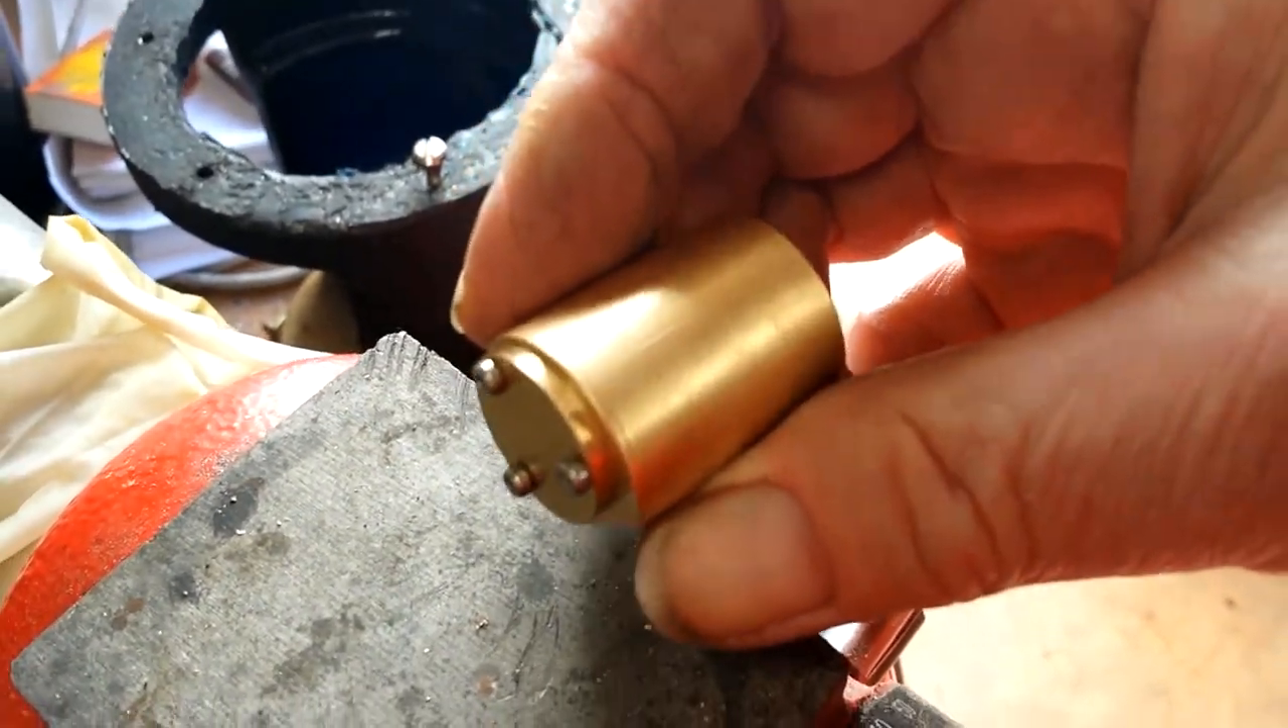So there we are, there's the cylinder with its cap screwed on in place.